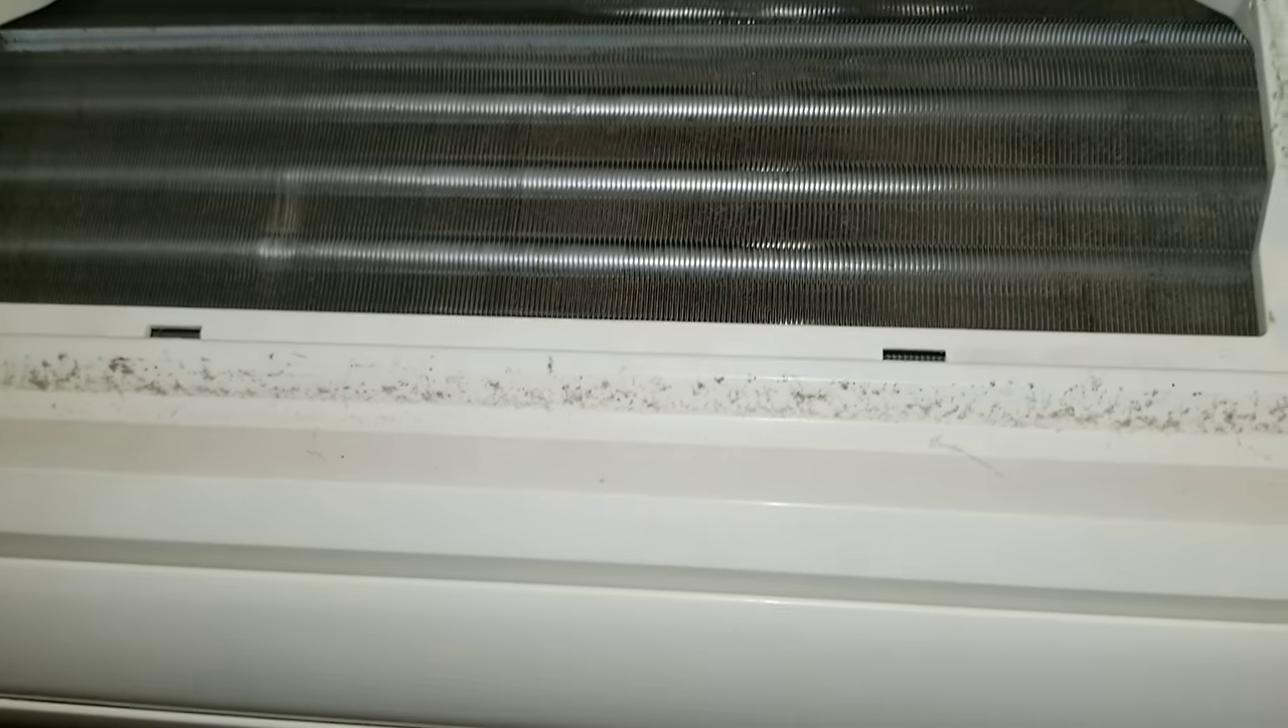All right guys, so now we got the cover off.